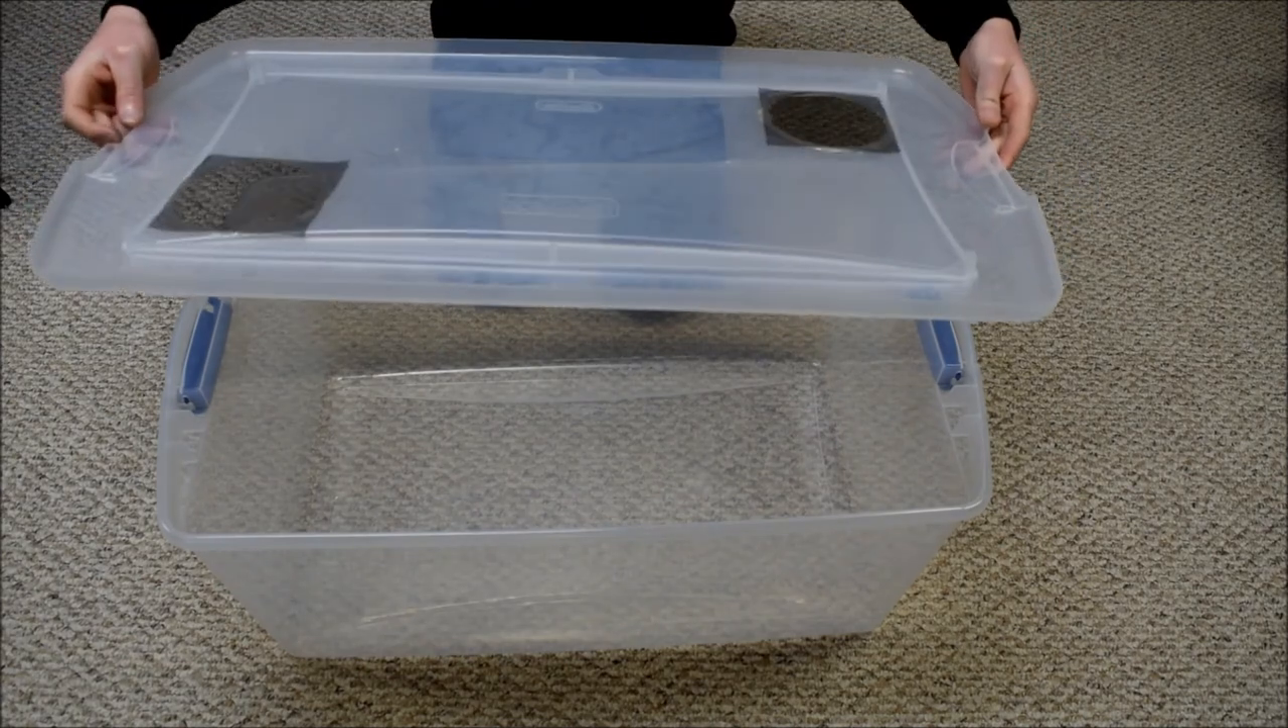Again you're able to see that we got both holes cut, mesh epoxied in both.